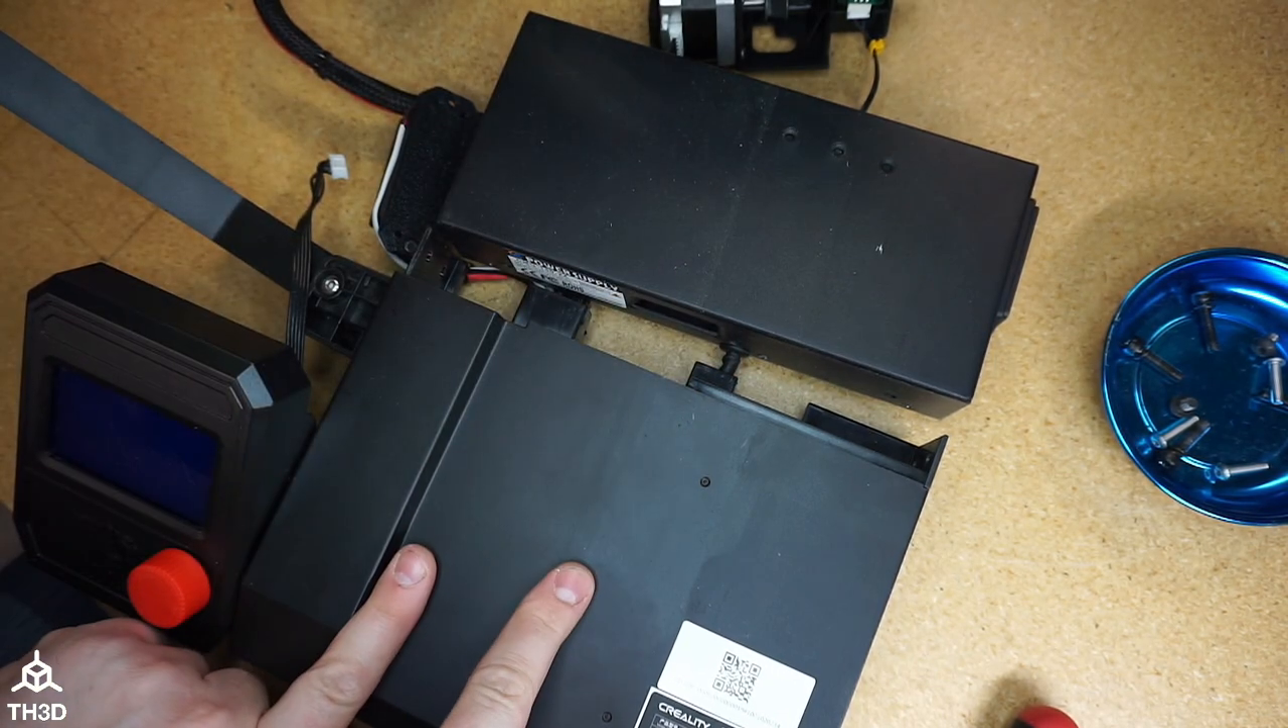And you can see the power supply and the control box are off the printer frame.